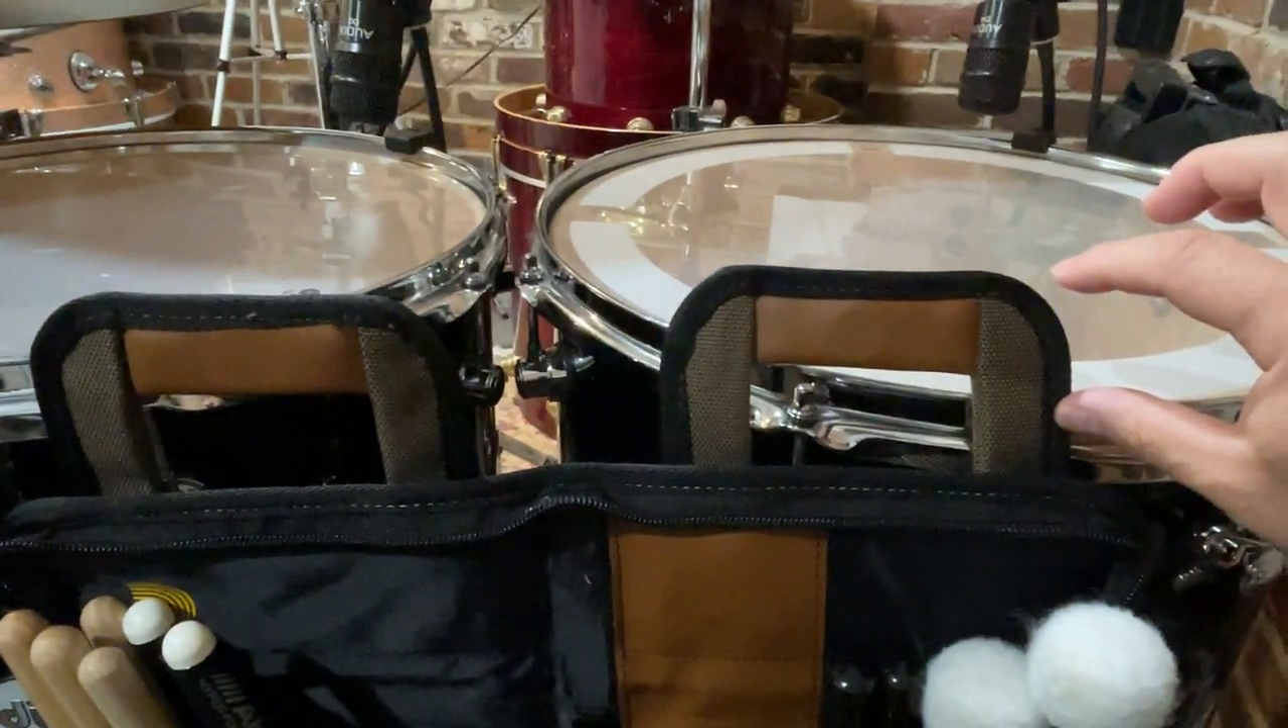What doesn't work for me are these handles sticking up about a good inch and a half, two inches almost above the rims of these toms.